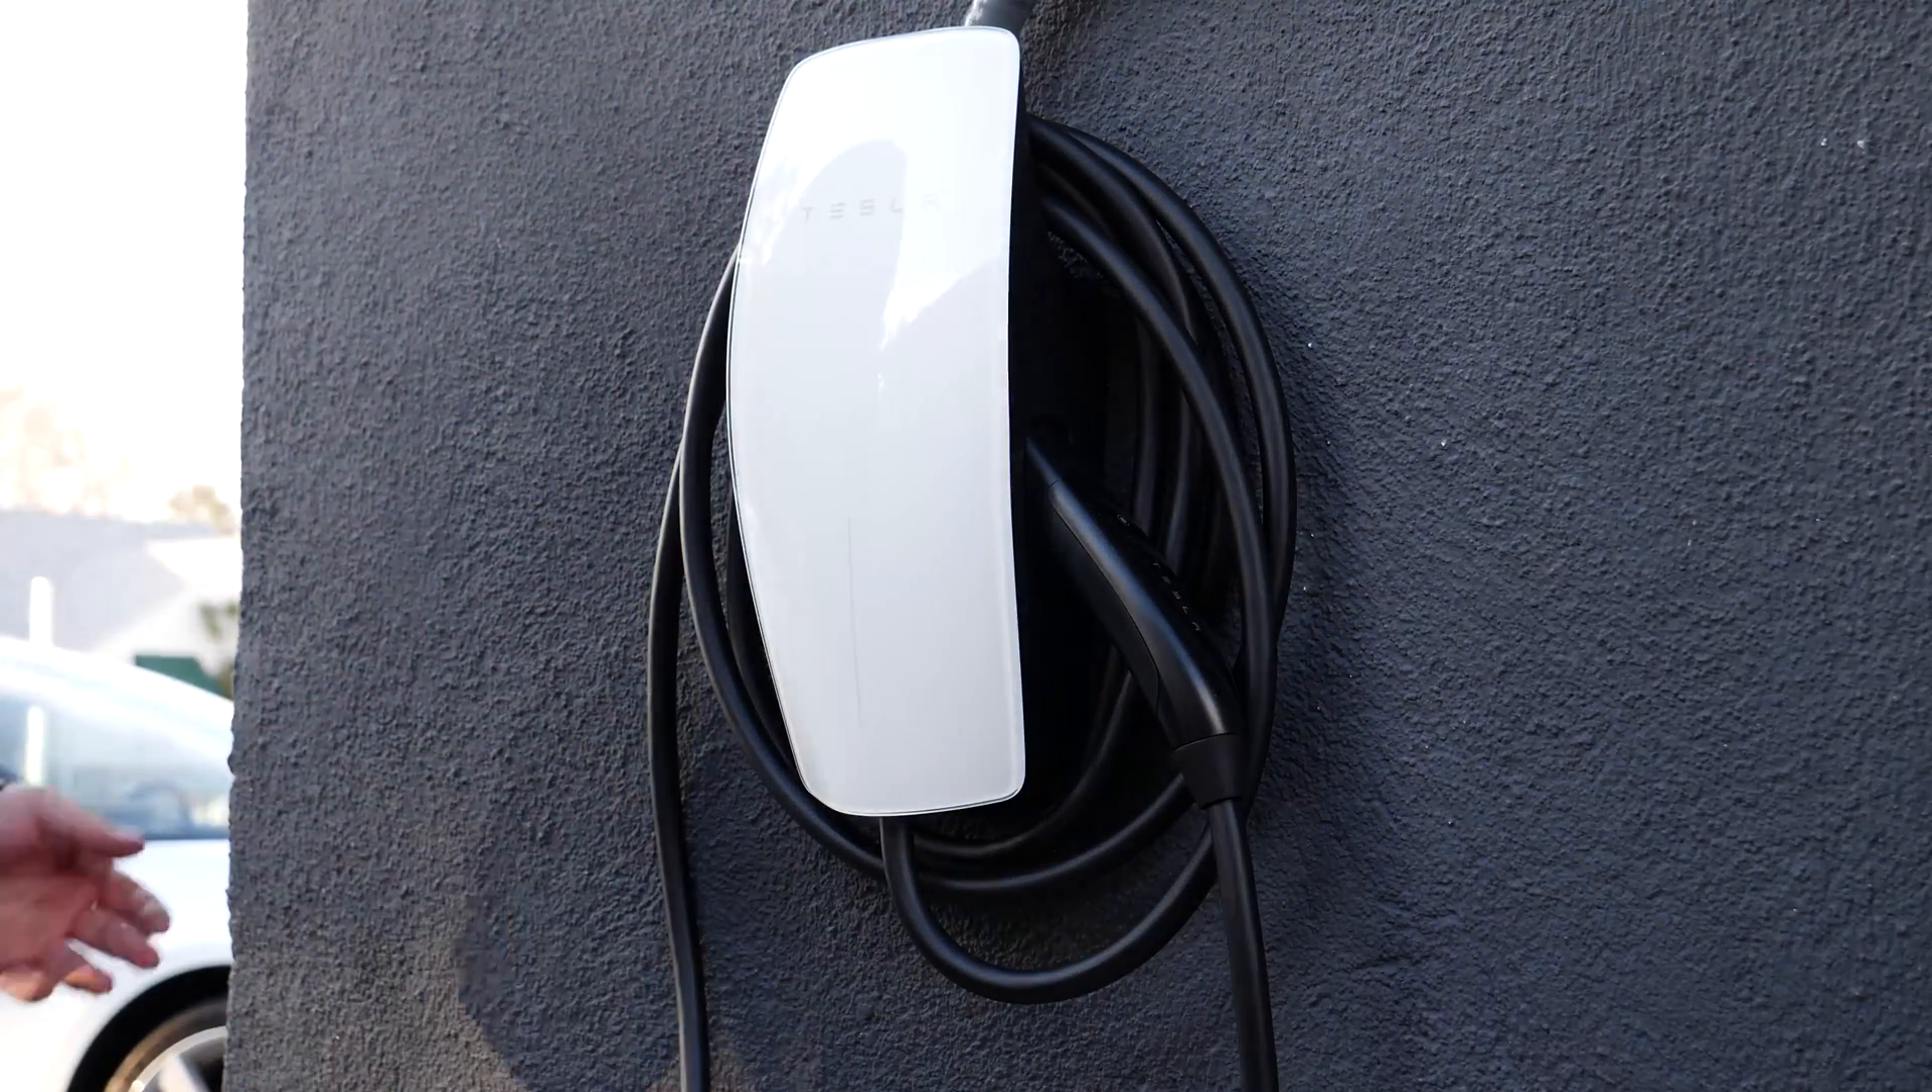We go ladies and gentlemen Tesla wall connector installed.